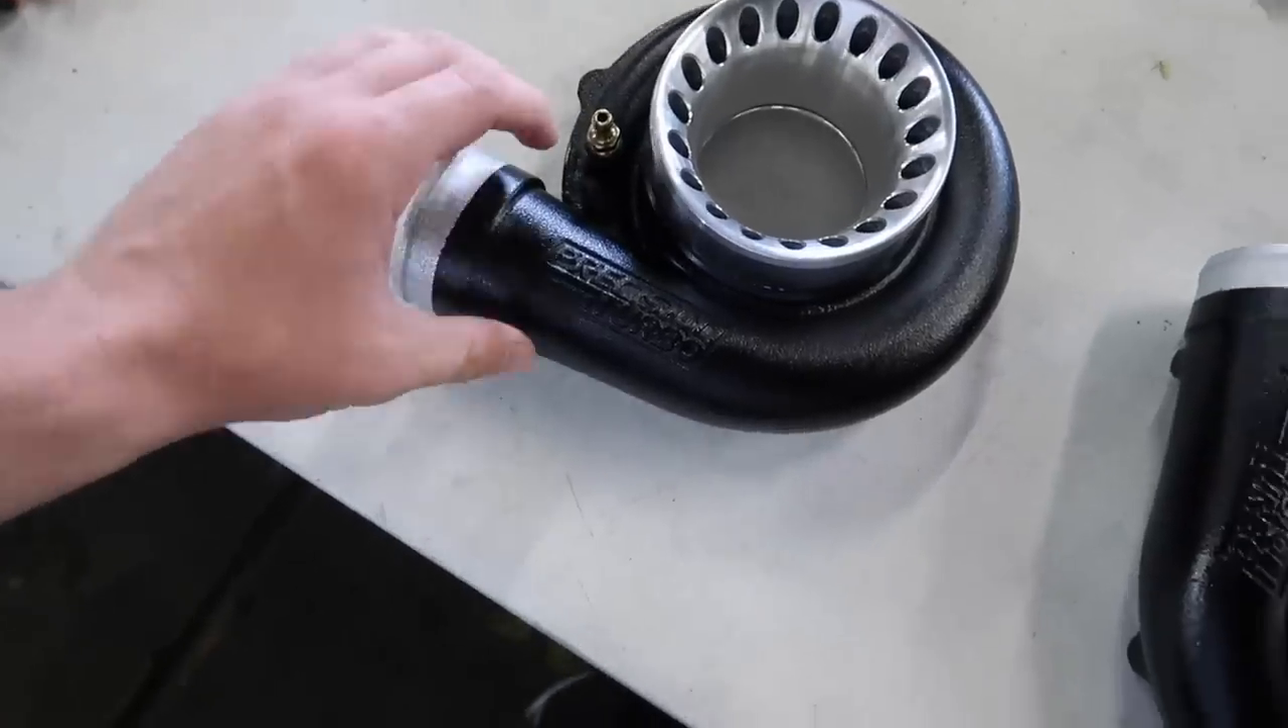We're uh missing the internals here they're gonna be shipped out to us pretty soon.